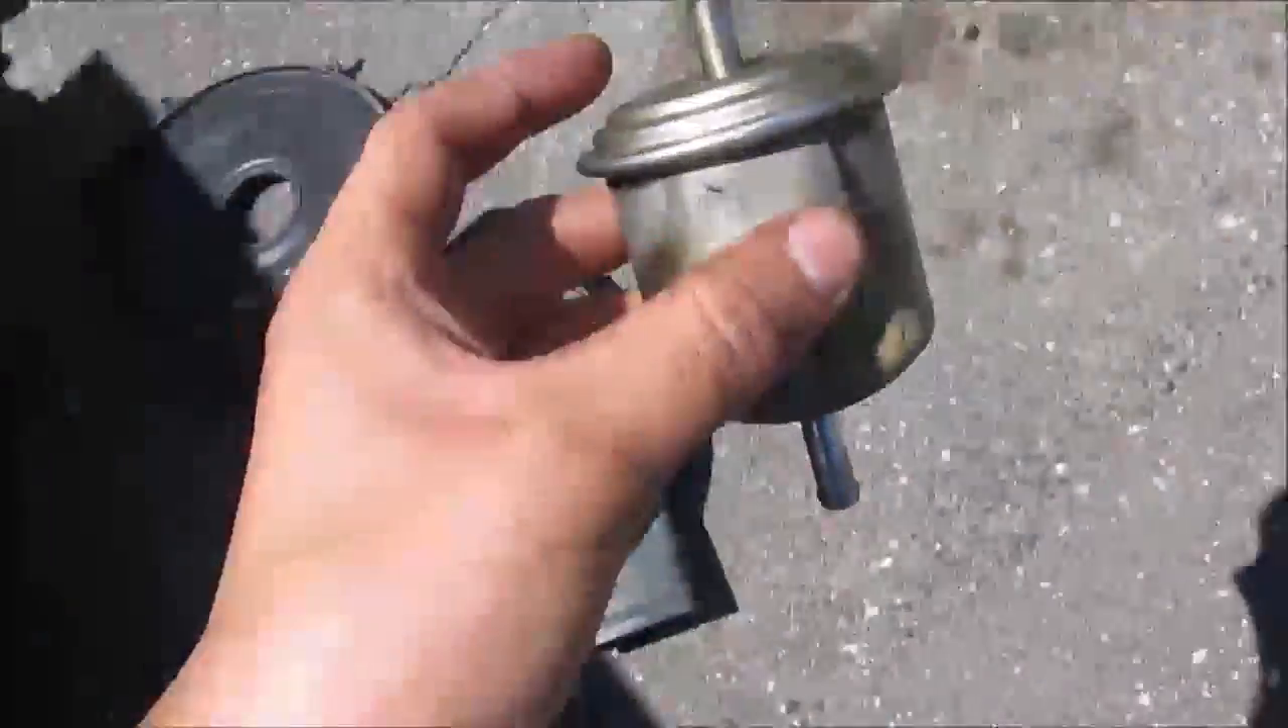After lots of wrestling, pulling, and cursing the old fuel filter is off.